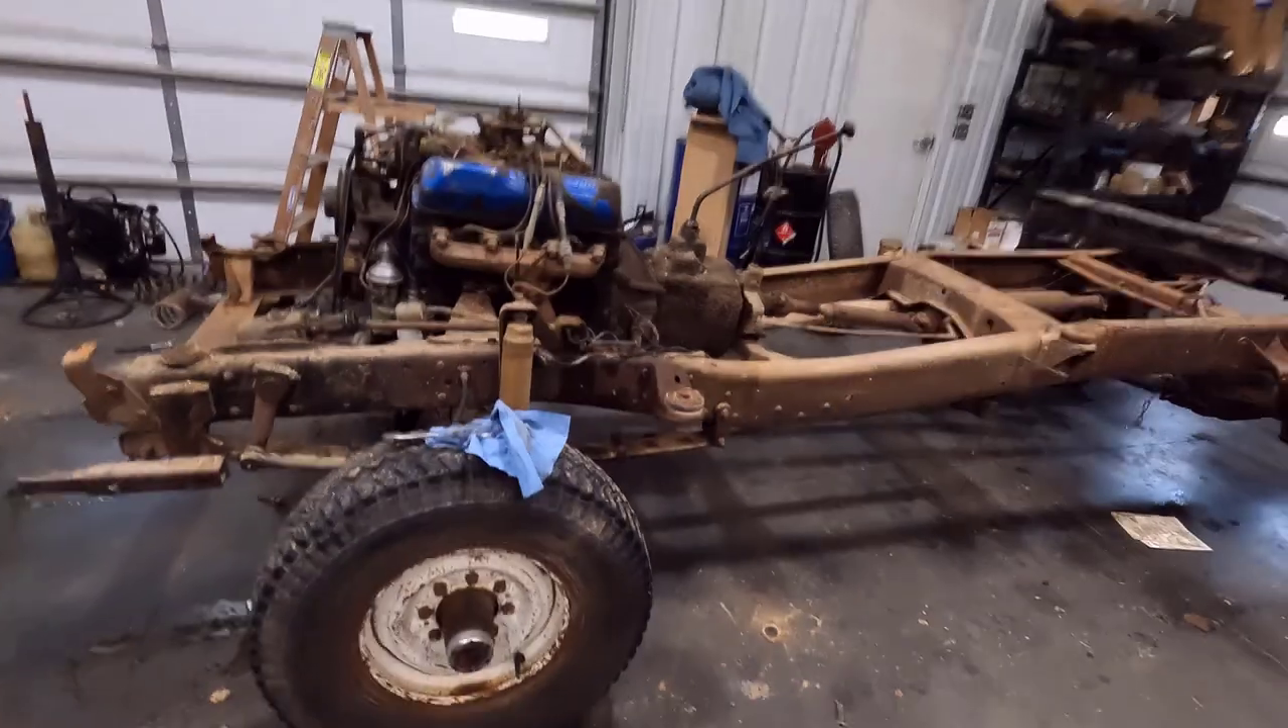Well guys i got the cab off the frame didn't fight me too hard.